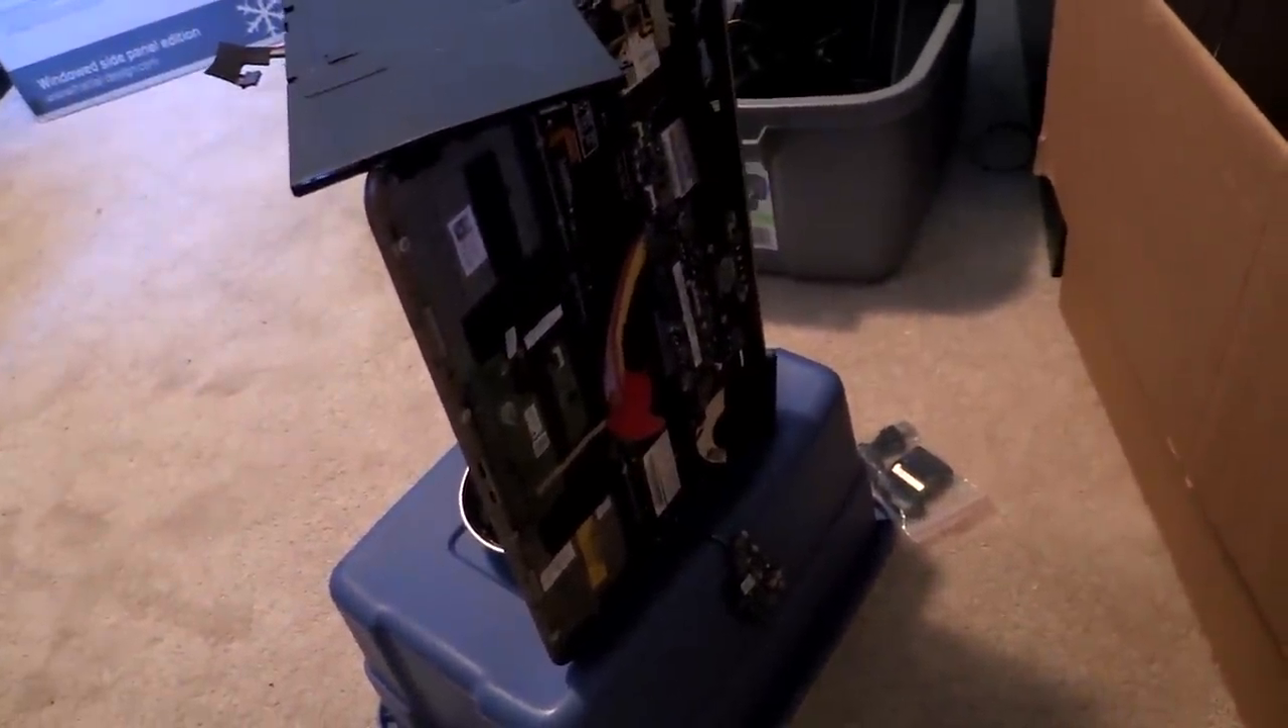I've got the disassembled notebook taken apart and opened up as much as possible.